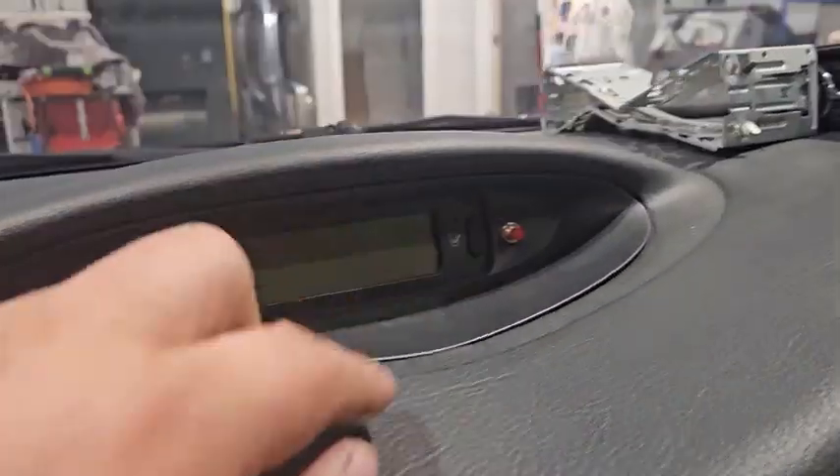So, as you can see, the panel is nice and back in with the old little switch.